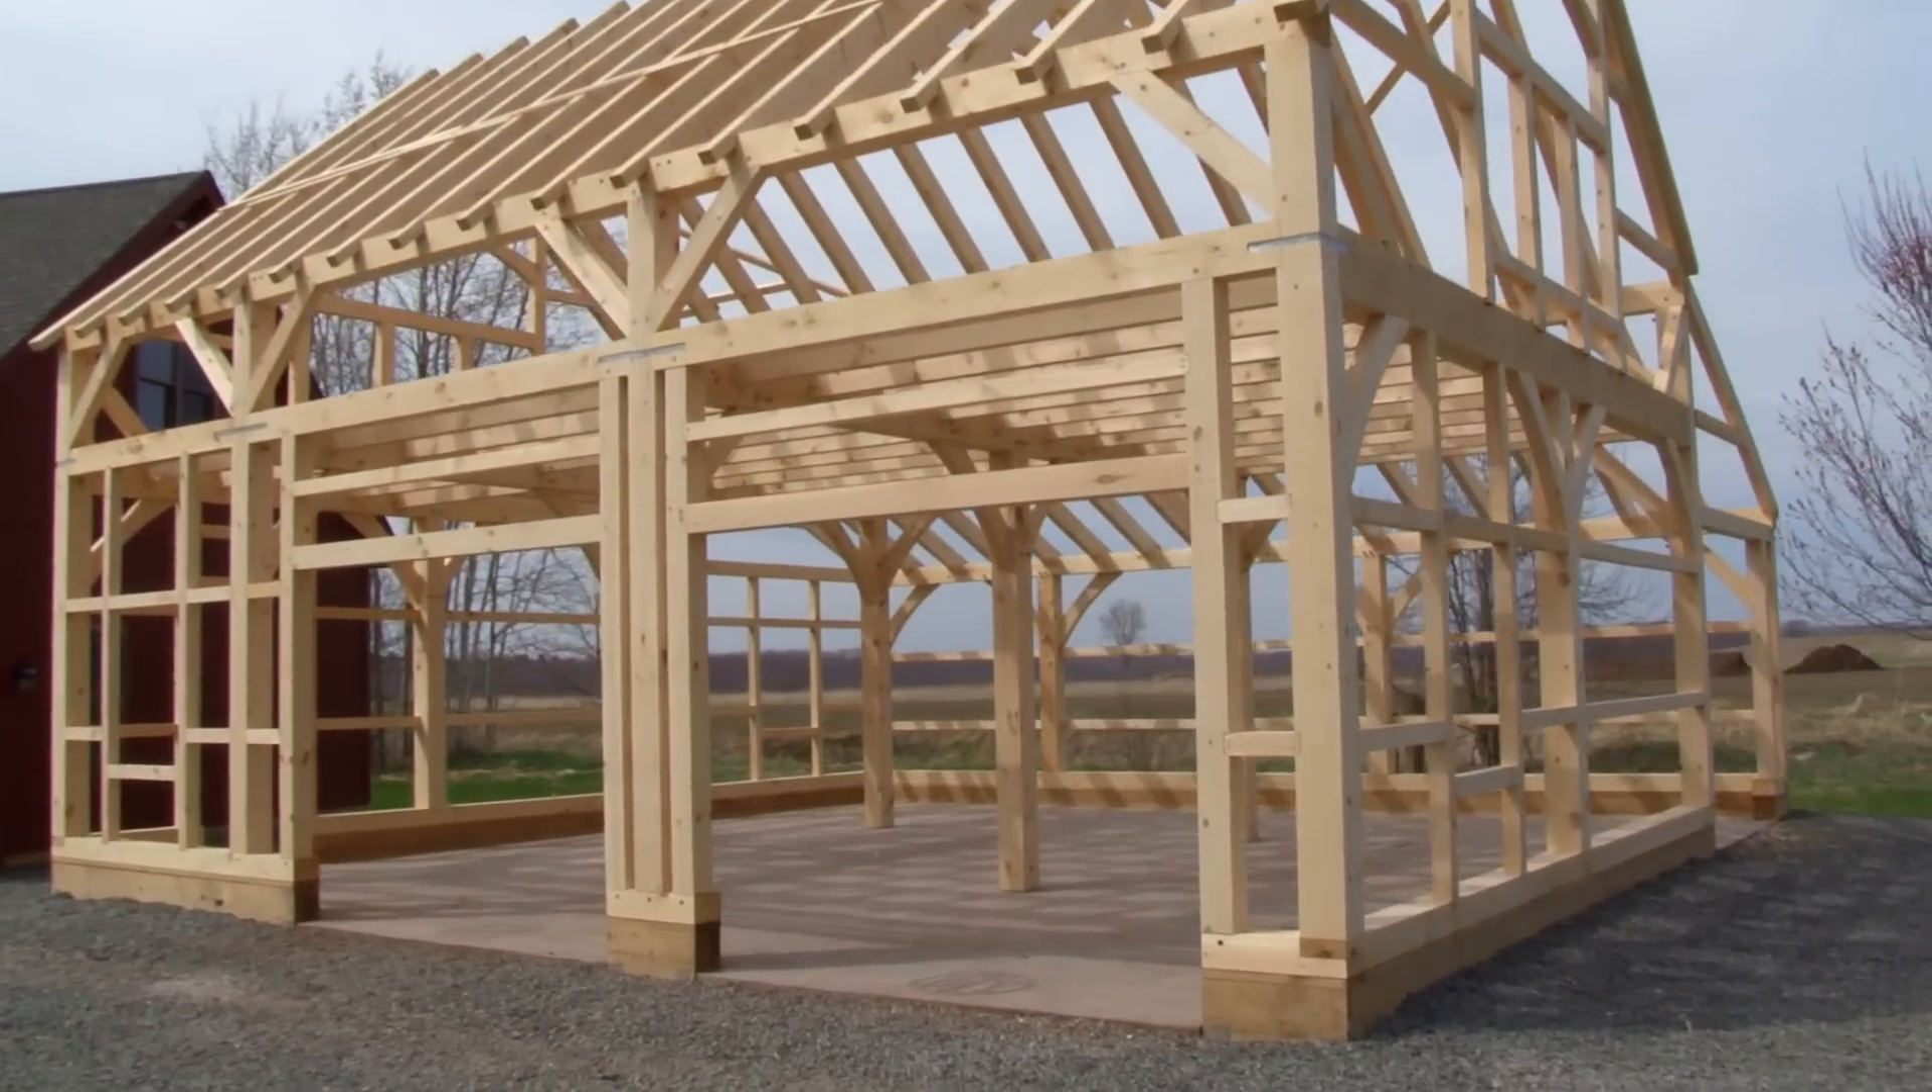Raising day is done. The barn is fully standing and that's what us as carpenters love most about timber framing is seeing the naked frame against the blue sky and it's just a beautiful sight.